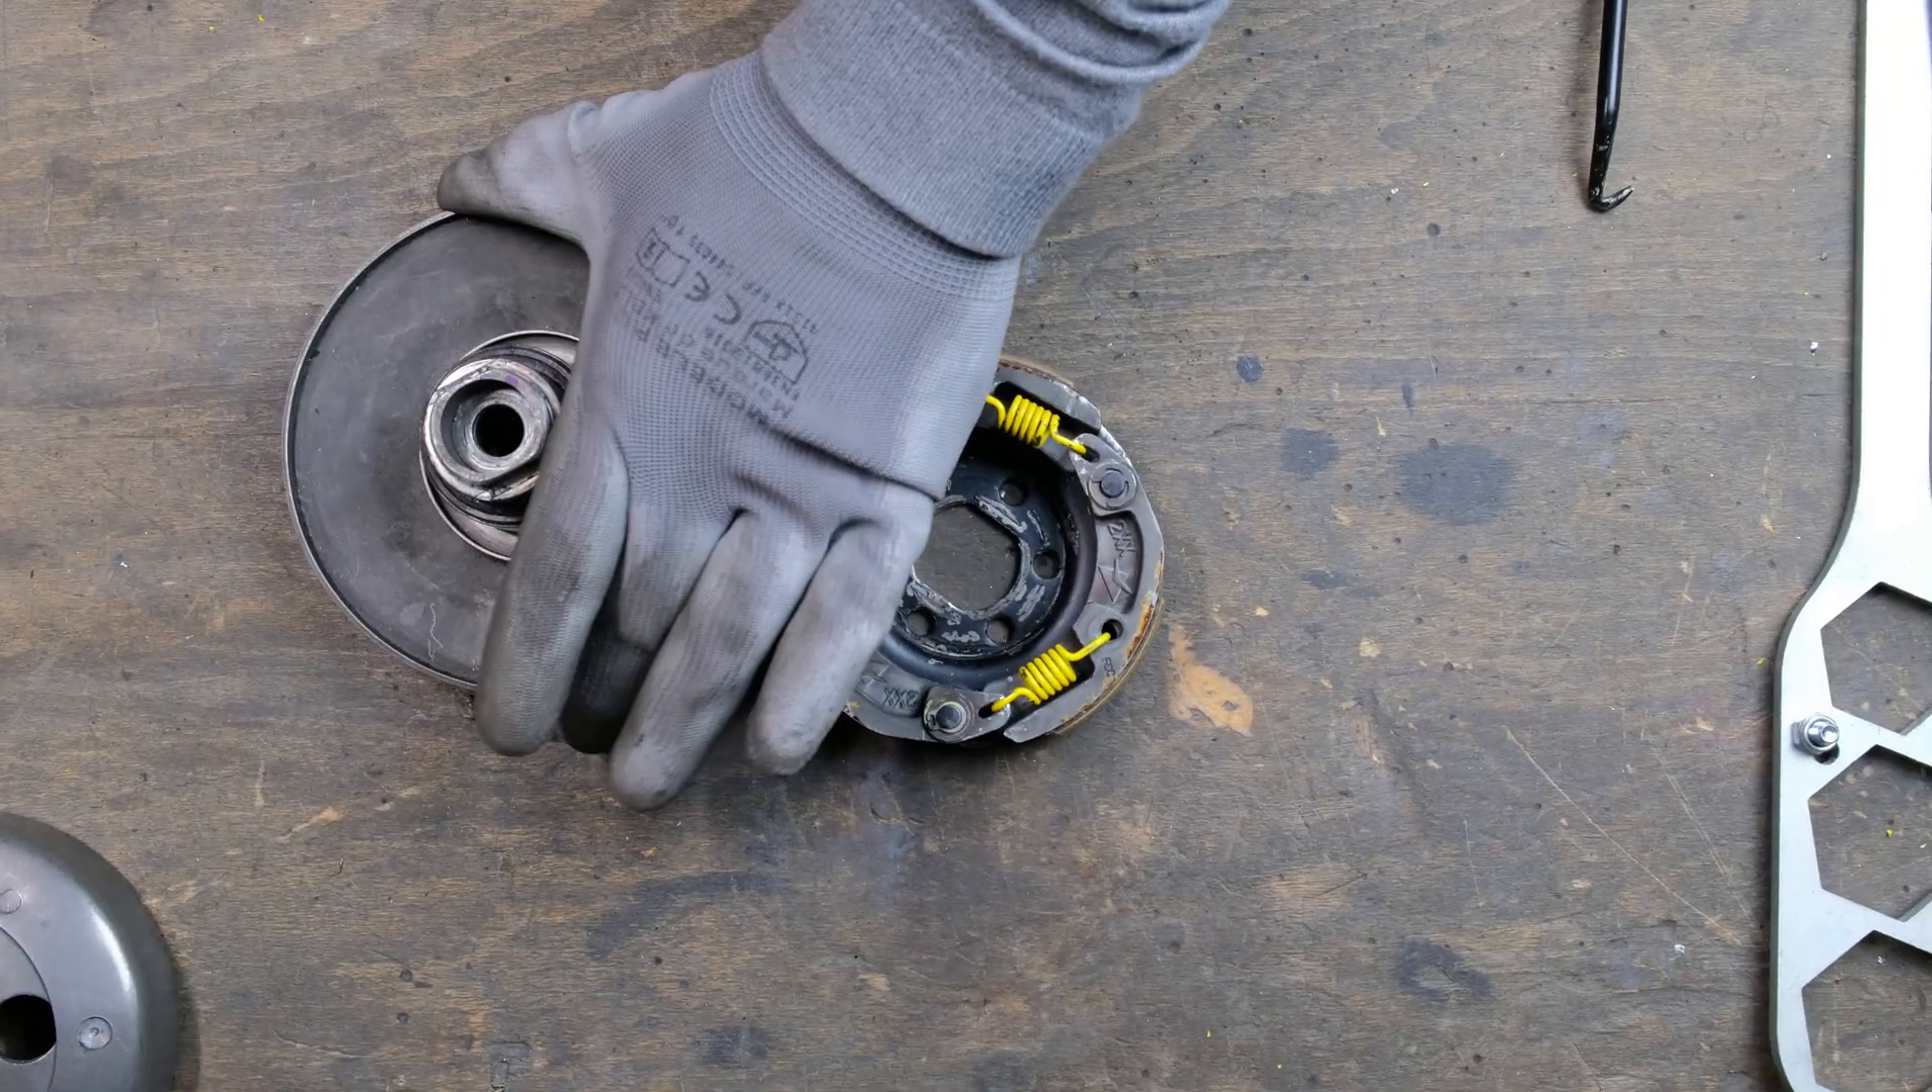Les 2 ressorts d'embrayage sont maintenant en place.